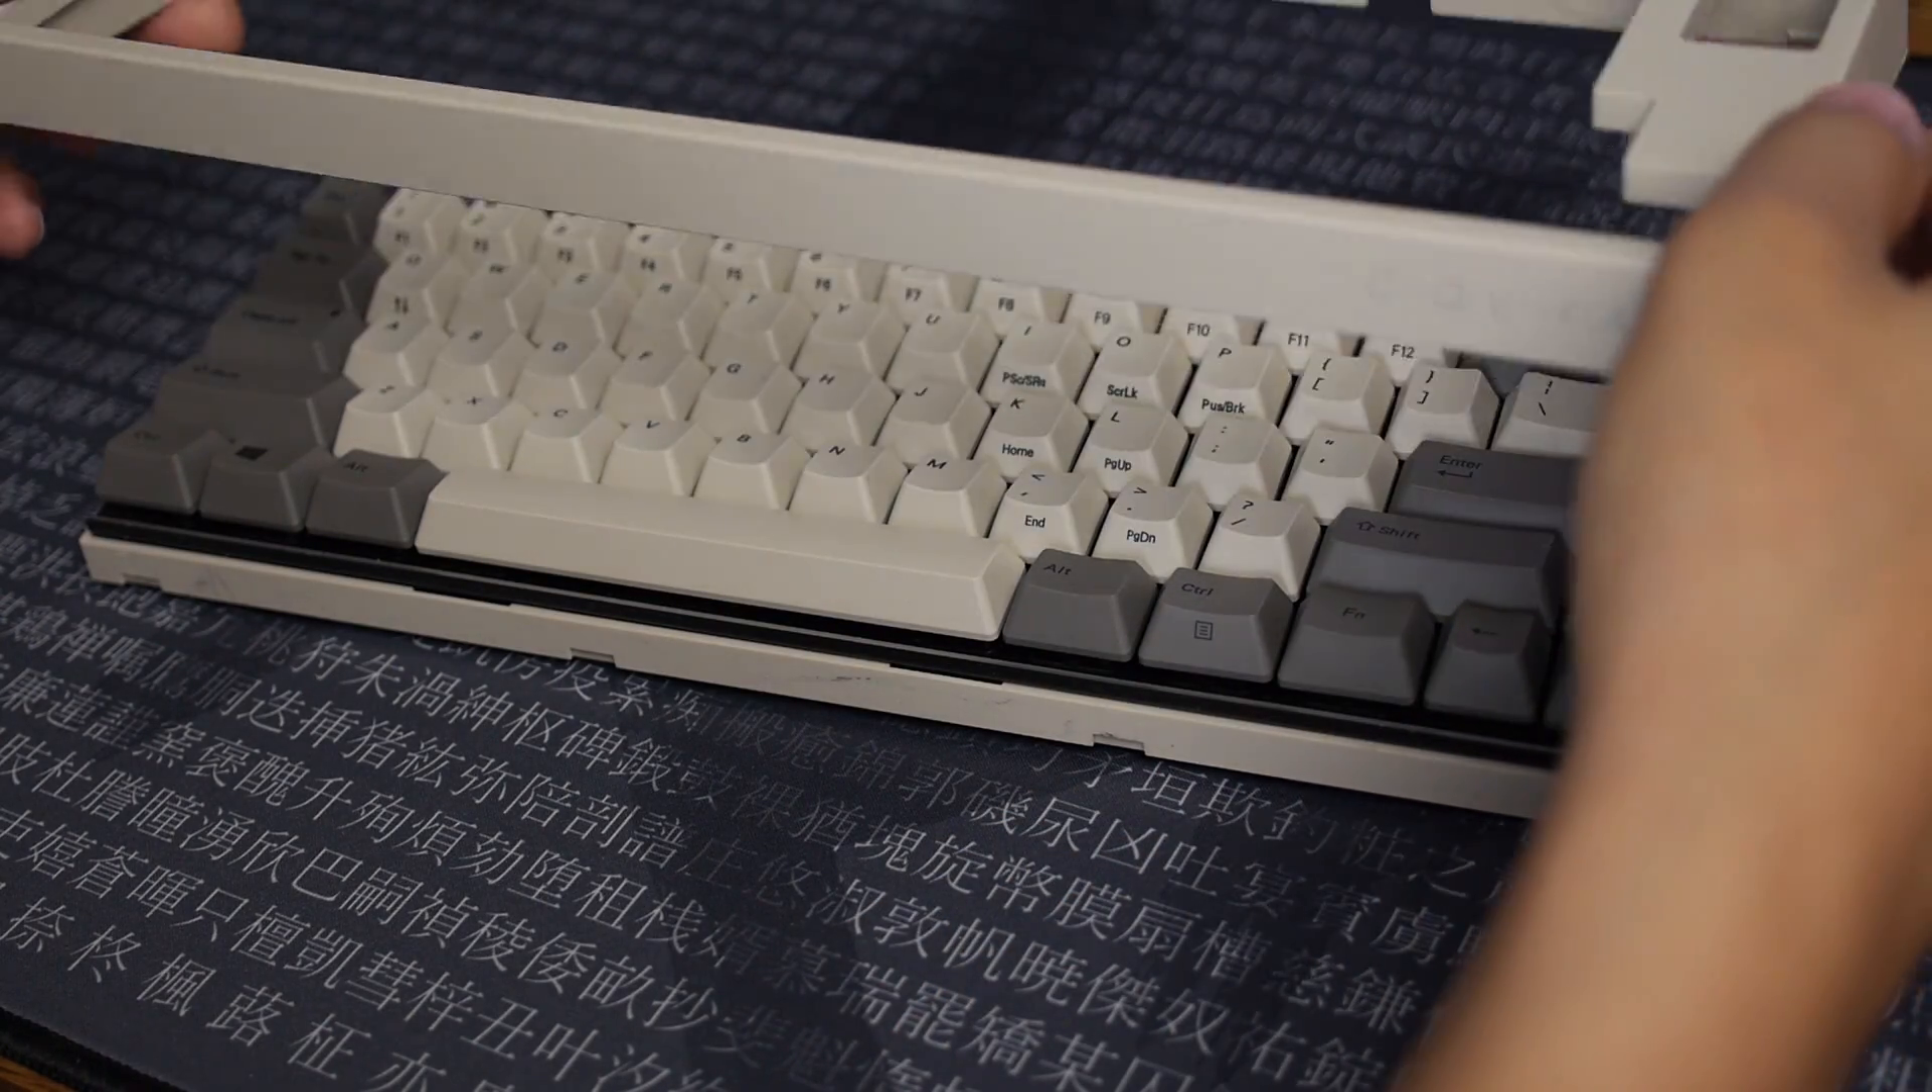And I've just been able to lift off this outer case.